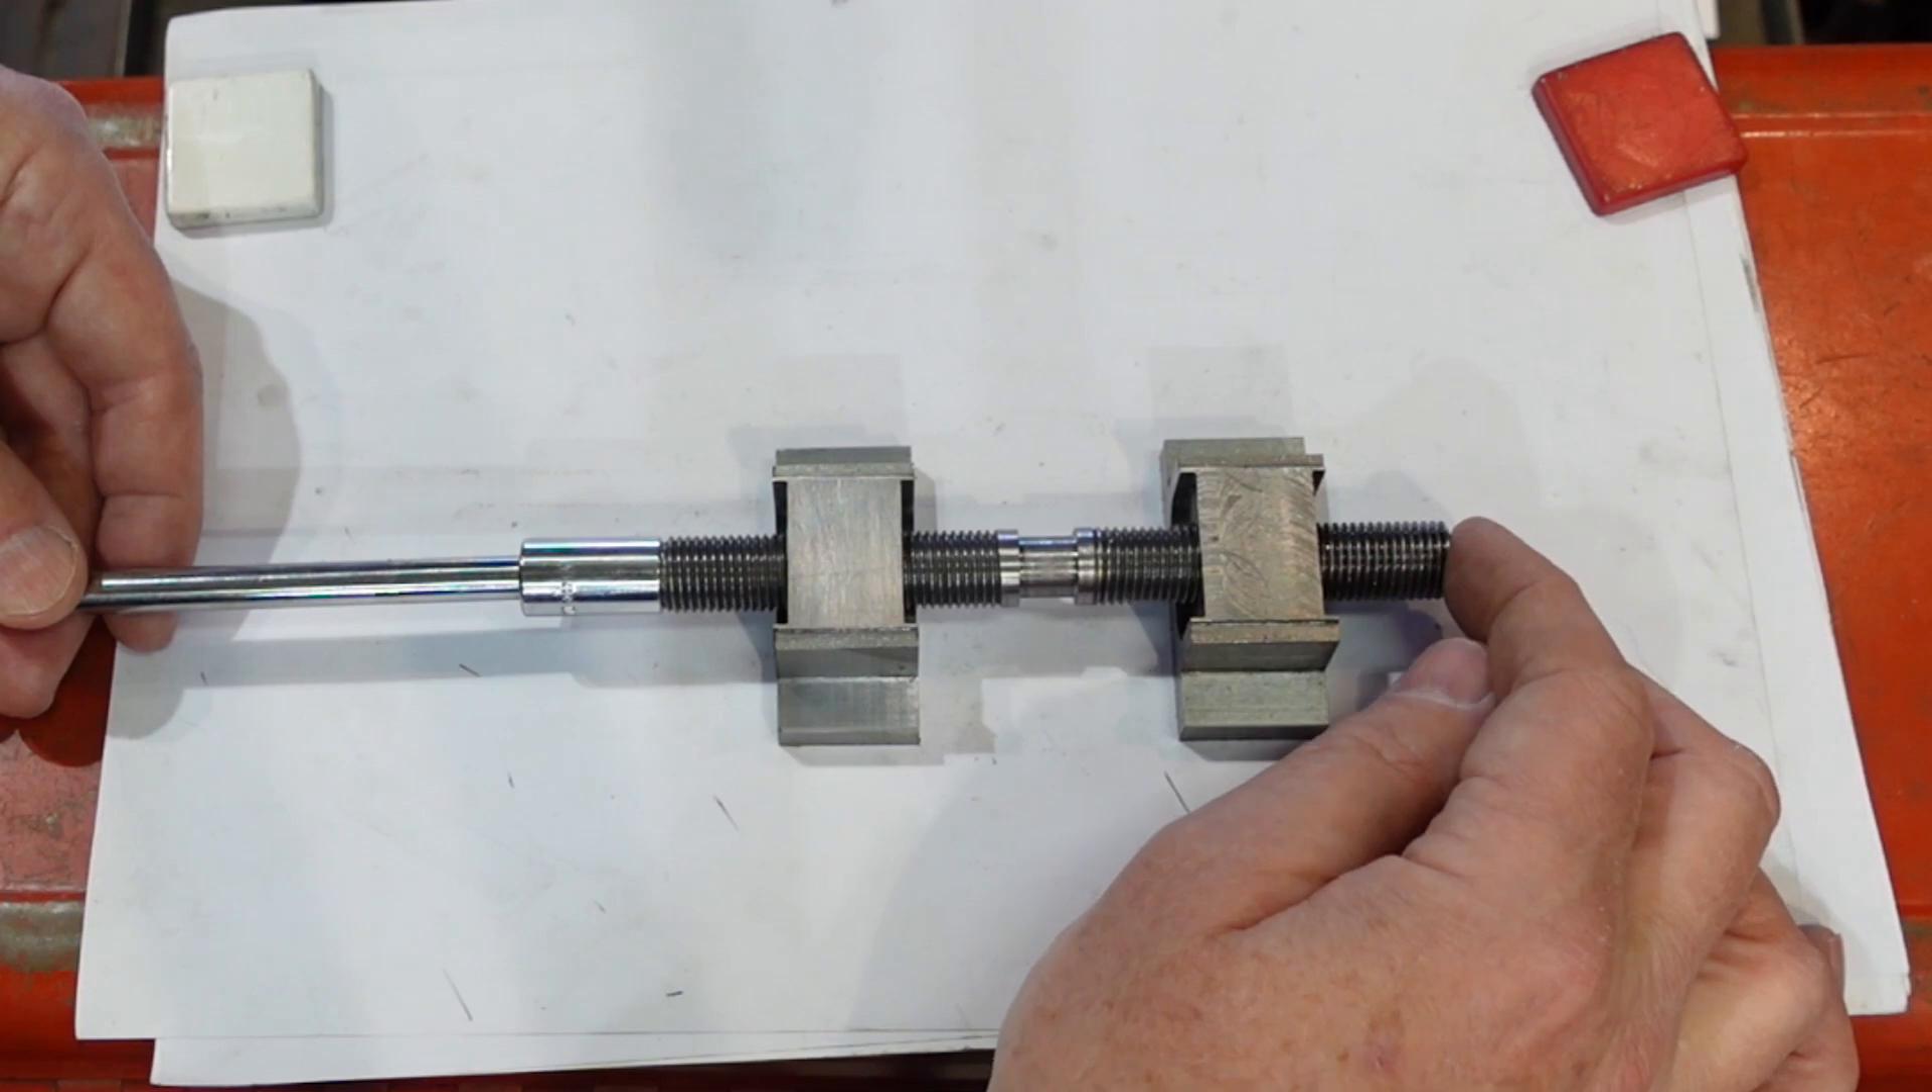So I've got my two nuts left hand and right hand on the on the thread.